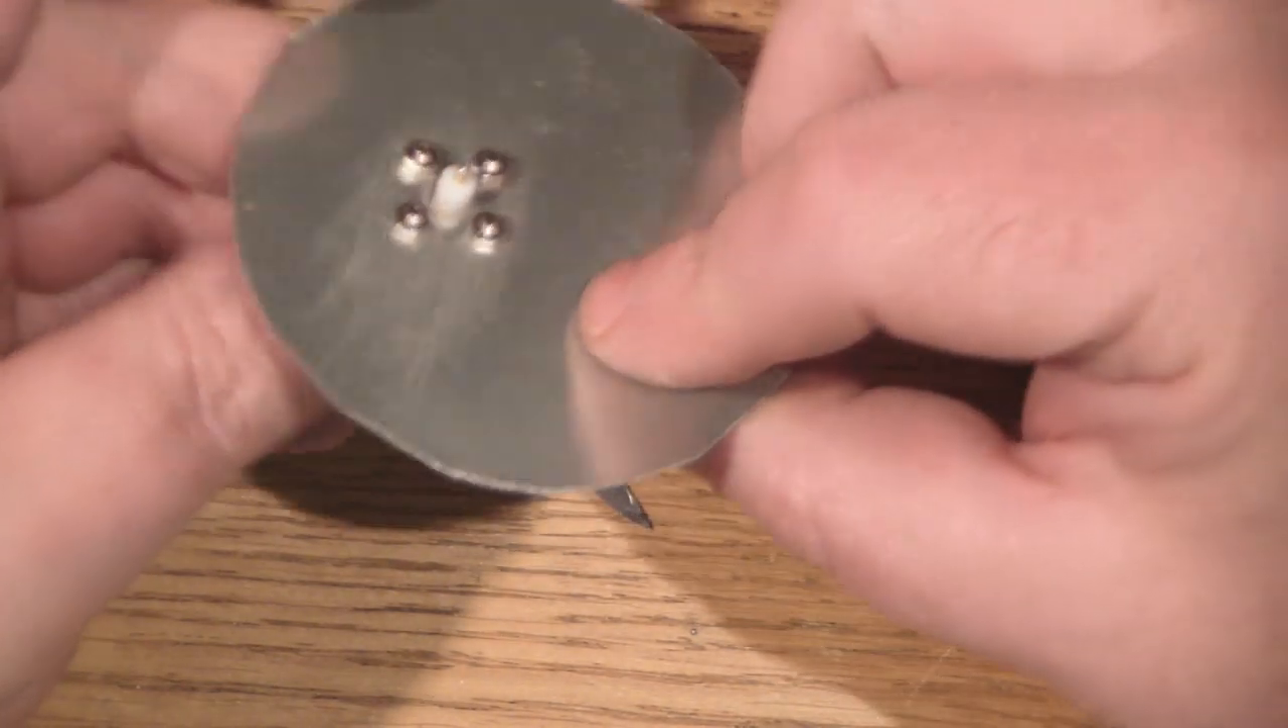The panel mount is now in place and held in there by the actual screws and nuts.